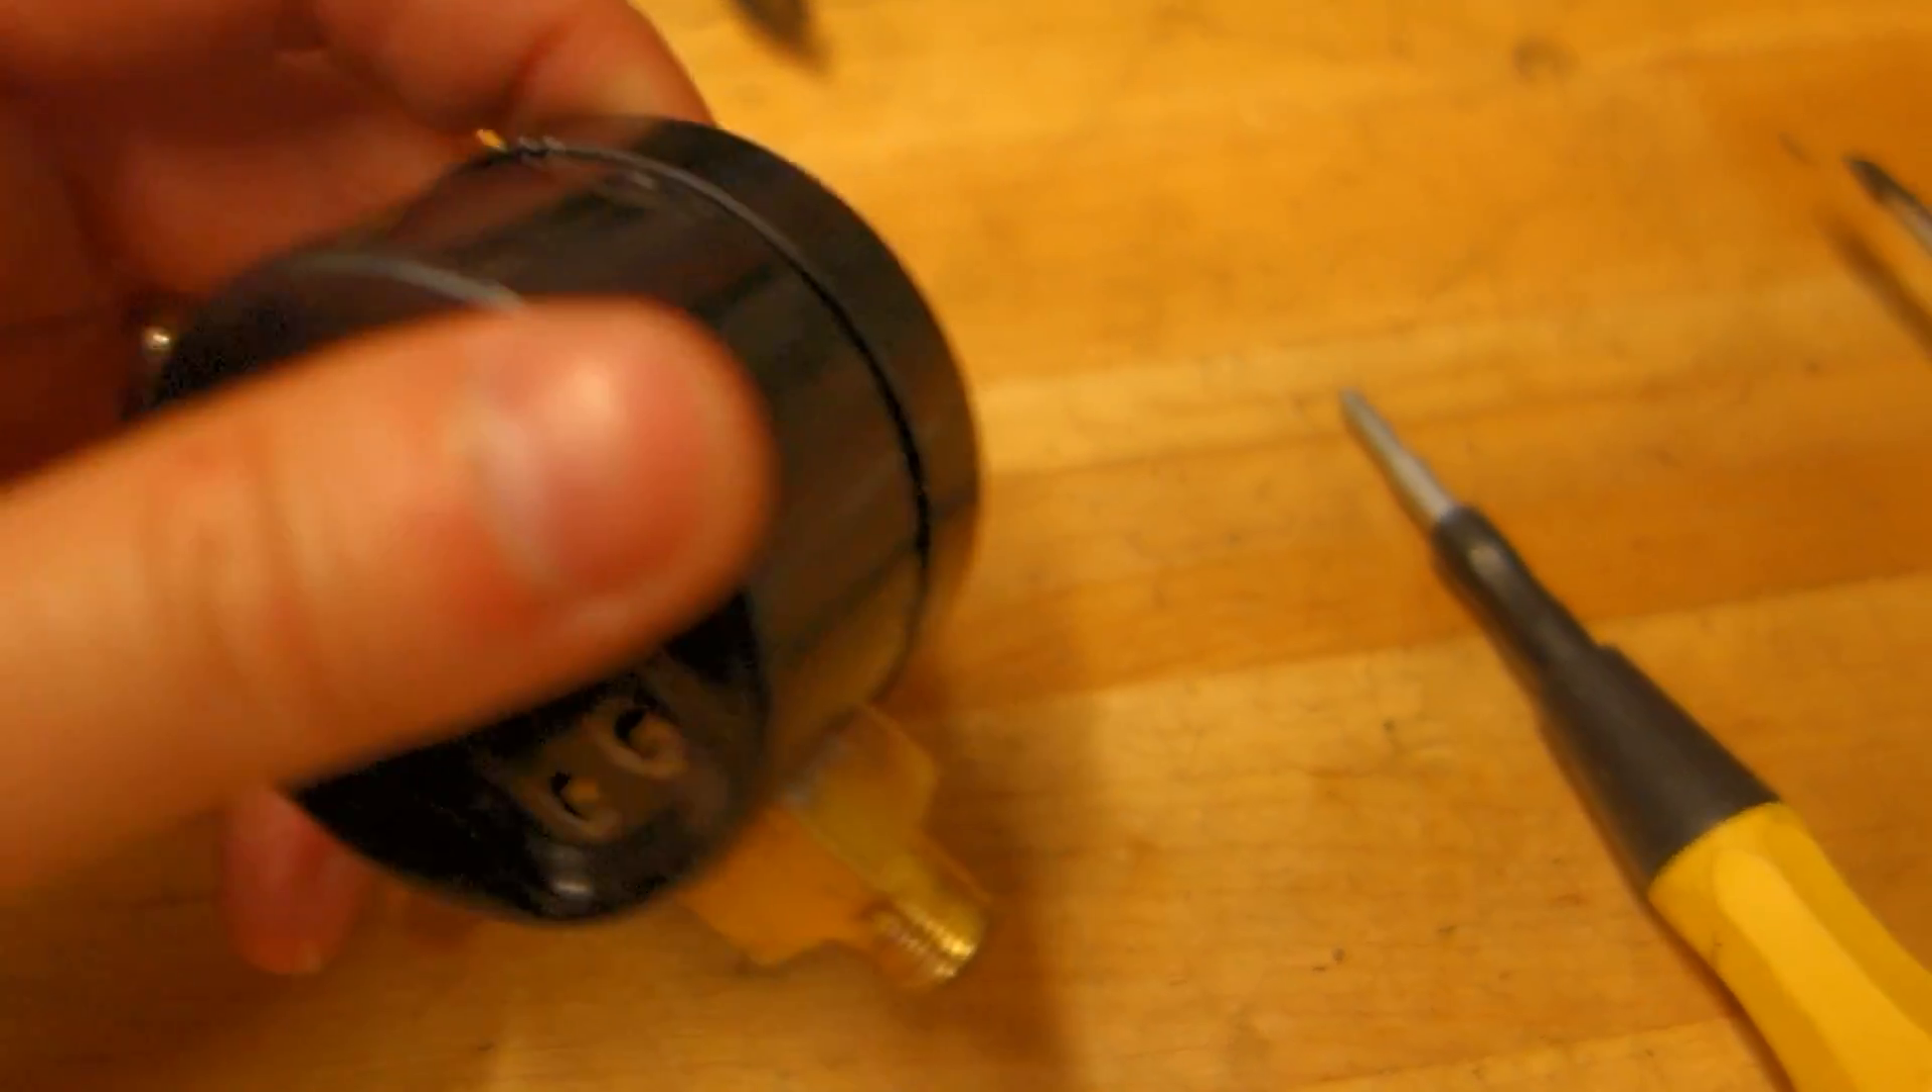What you get is this gauge that's half taken apart right now.